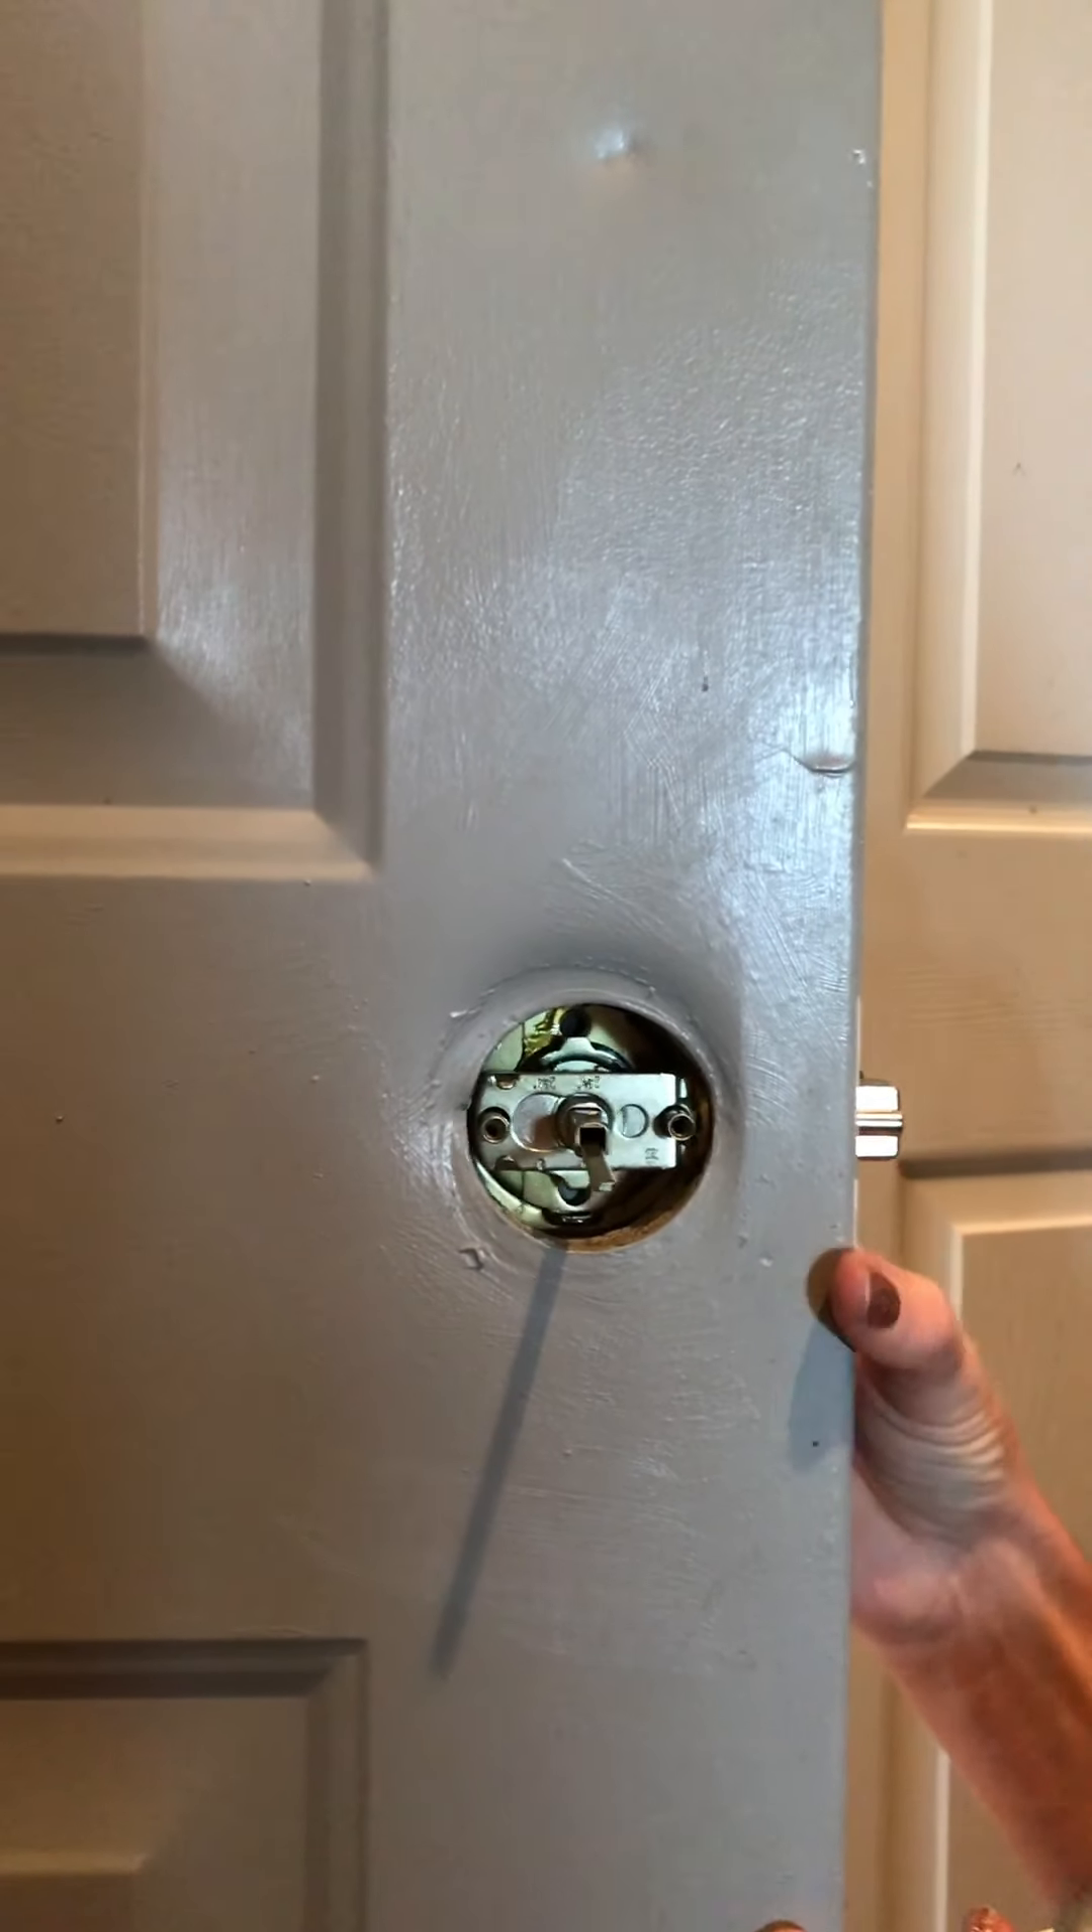Okay so we have the latch in place and it's lined up in the middle so all we have to do is now put the doorknob together.